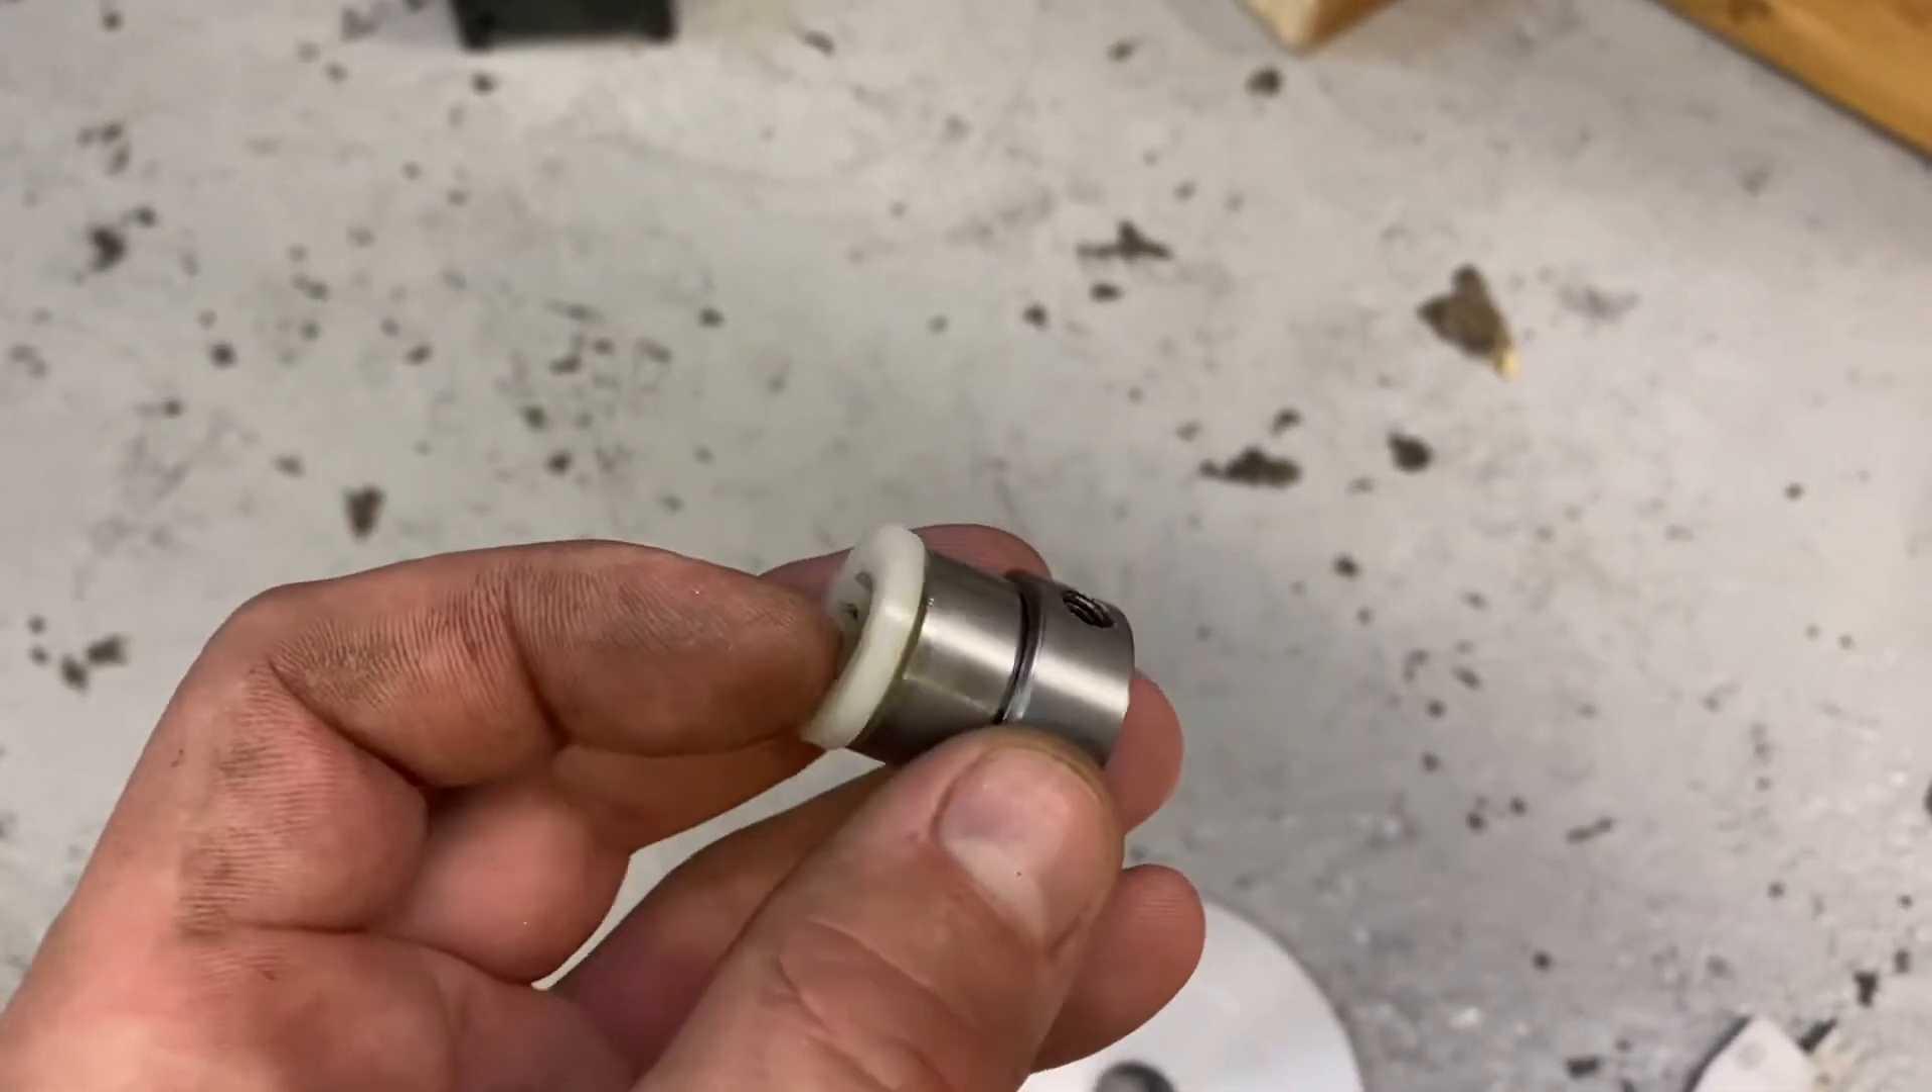So difficult to do with one hand but that's the plastic bush pressed into there so that is now my motor coupling.